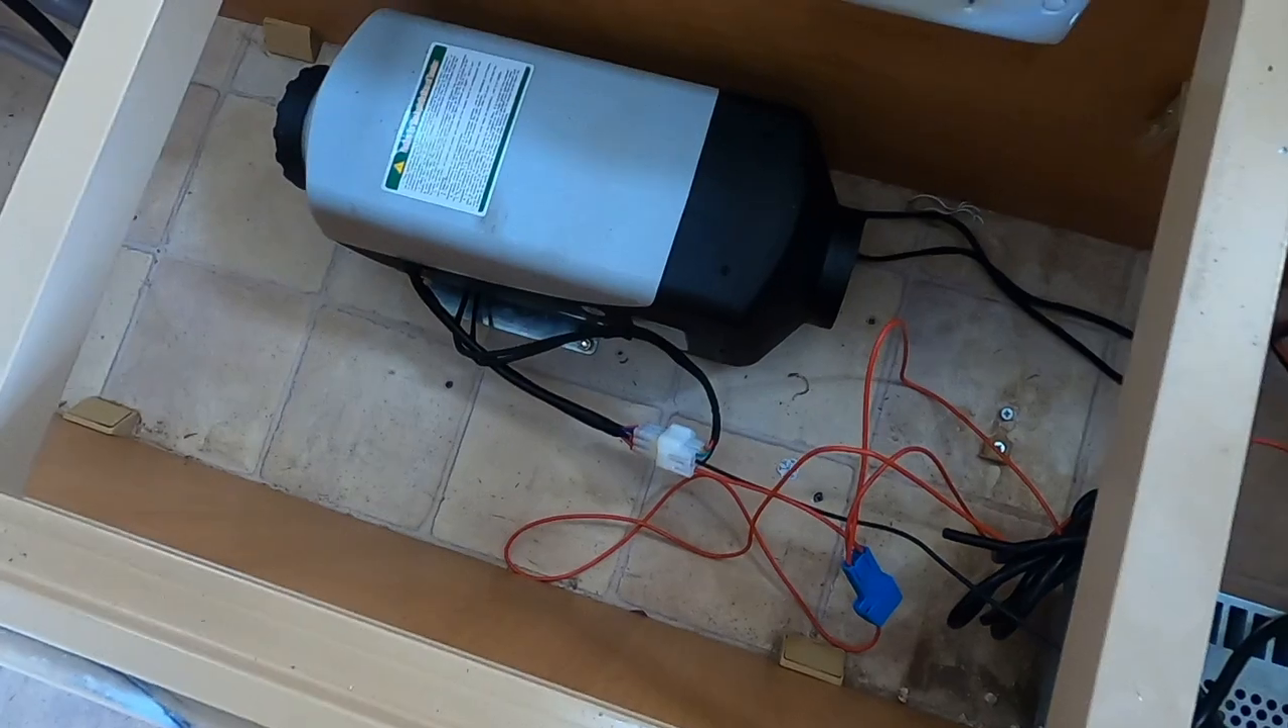So we've got the diesel heater mounted in place here all the cabling and all the wiring is just sitting in there at the moment nothing's been connected.